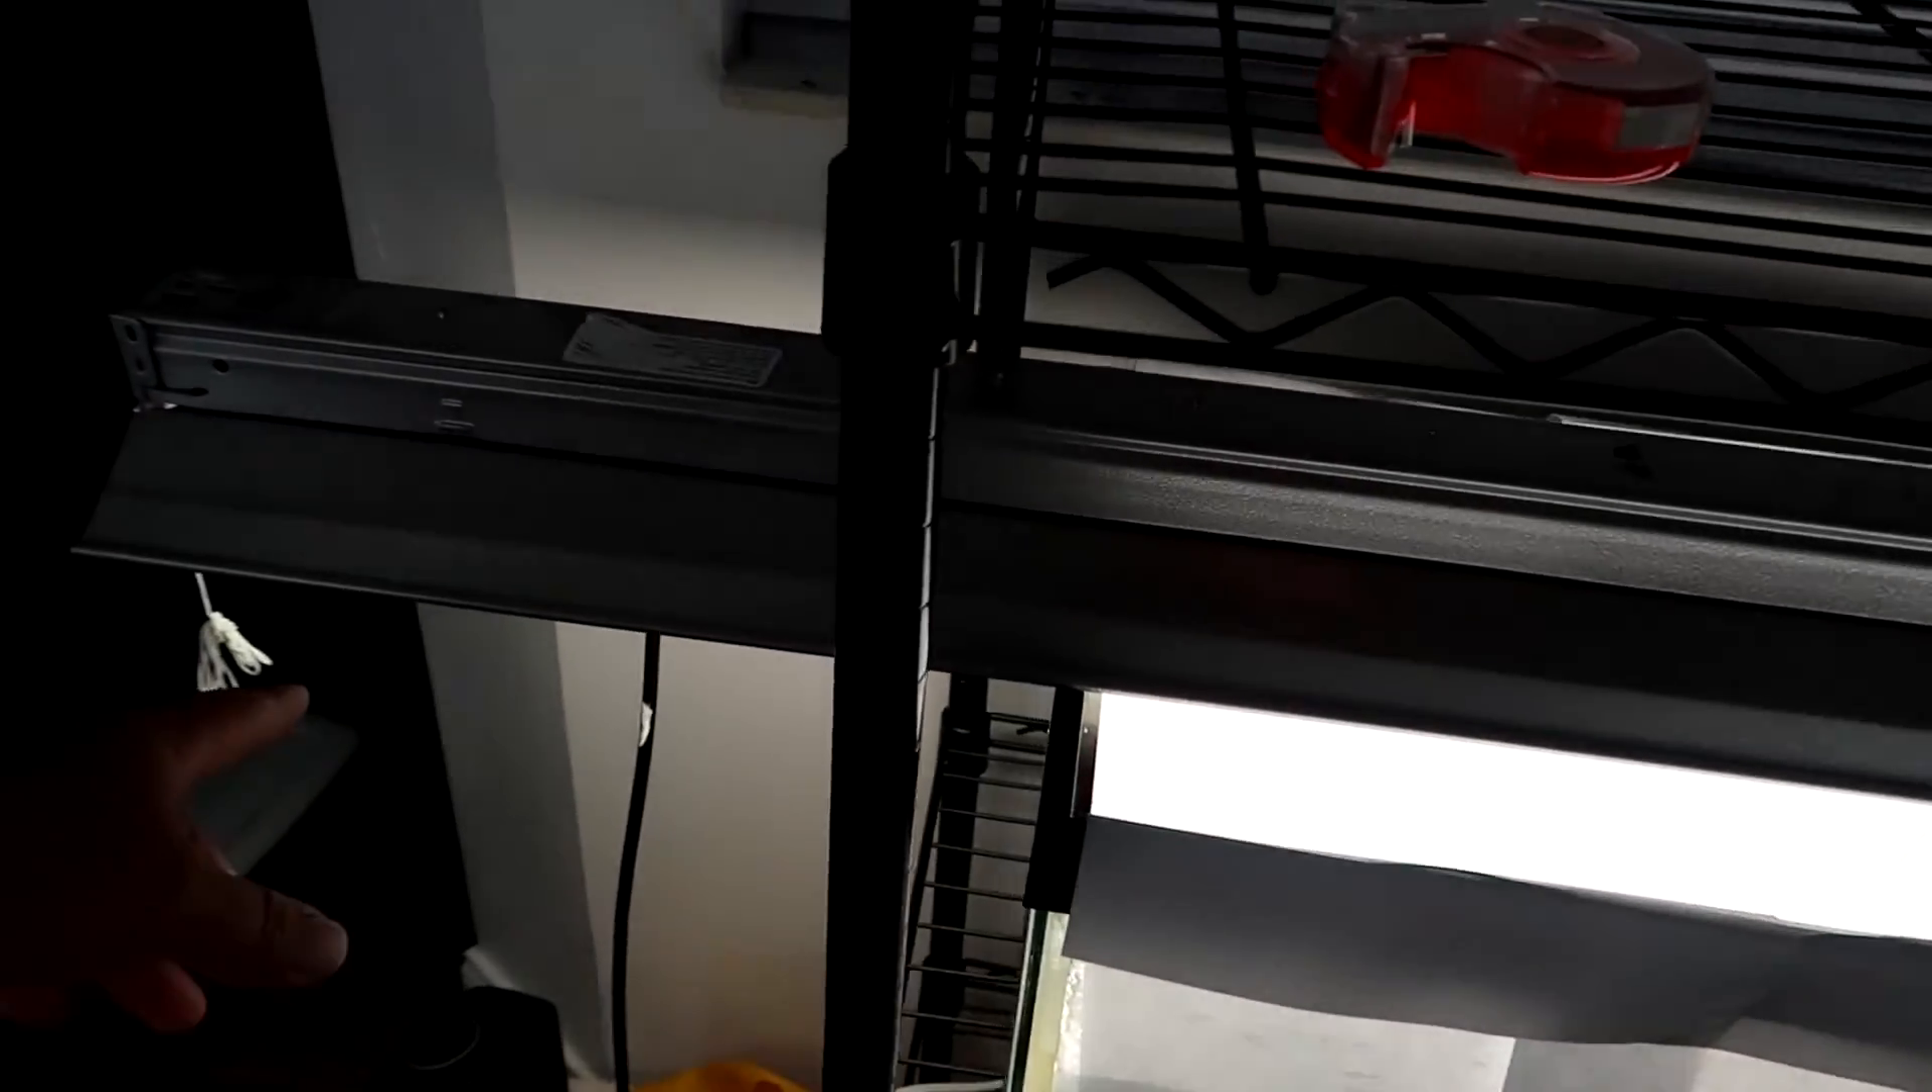Now on this one you'll see my light is too long.